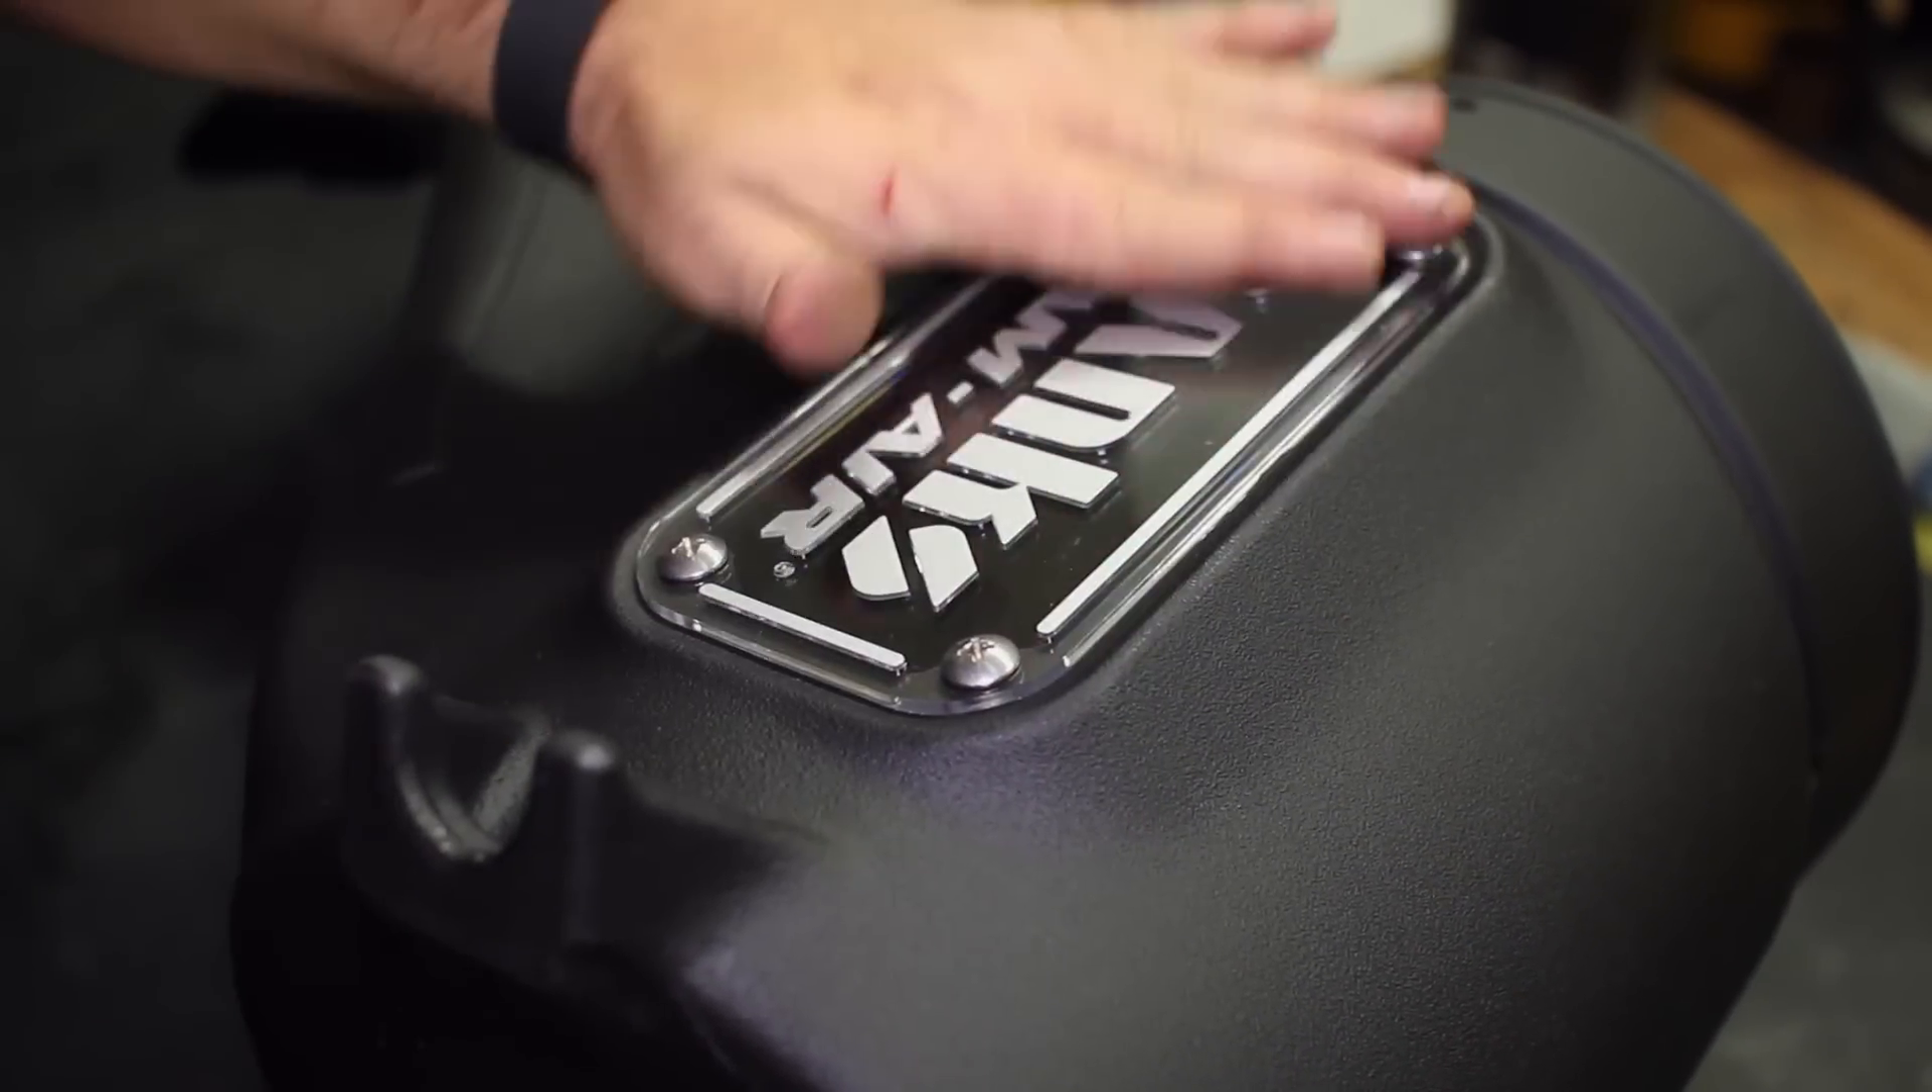Getting the rest of the box ready we added the view window to the top.